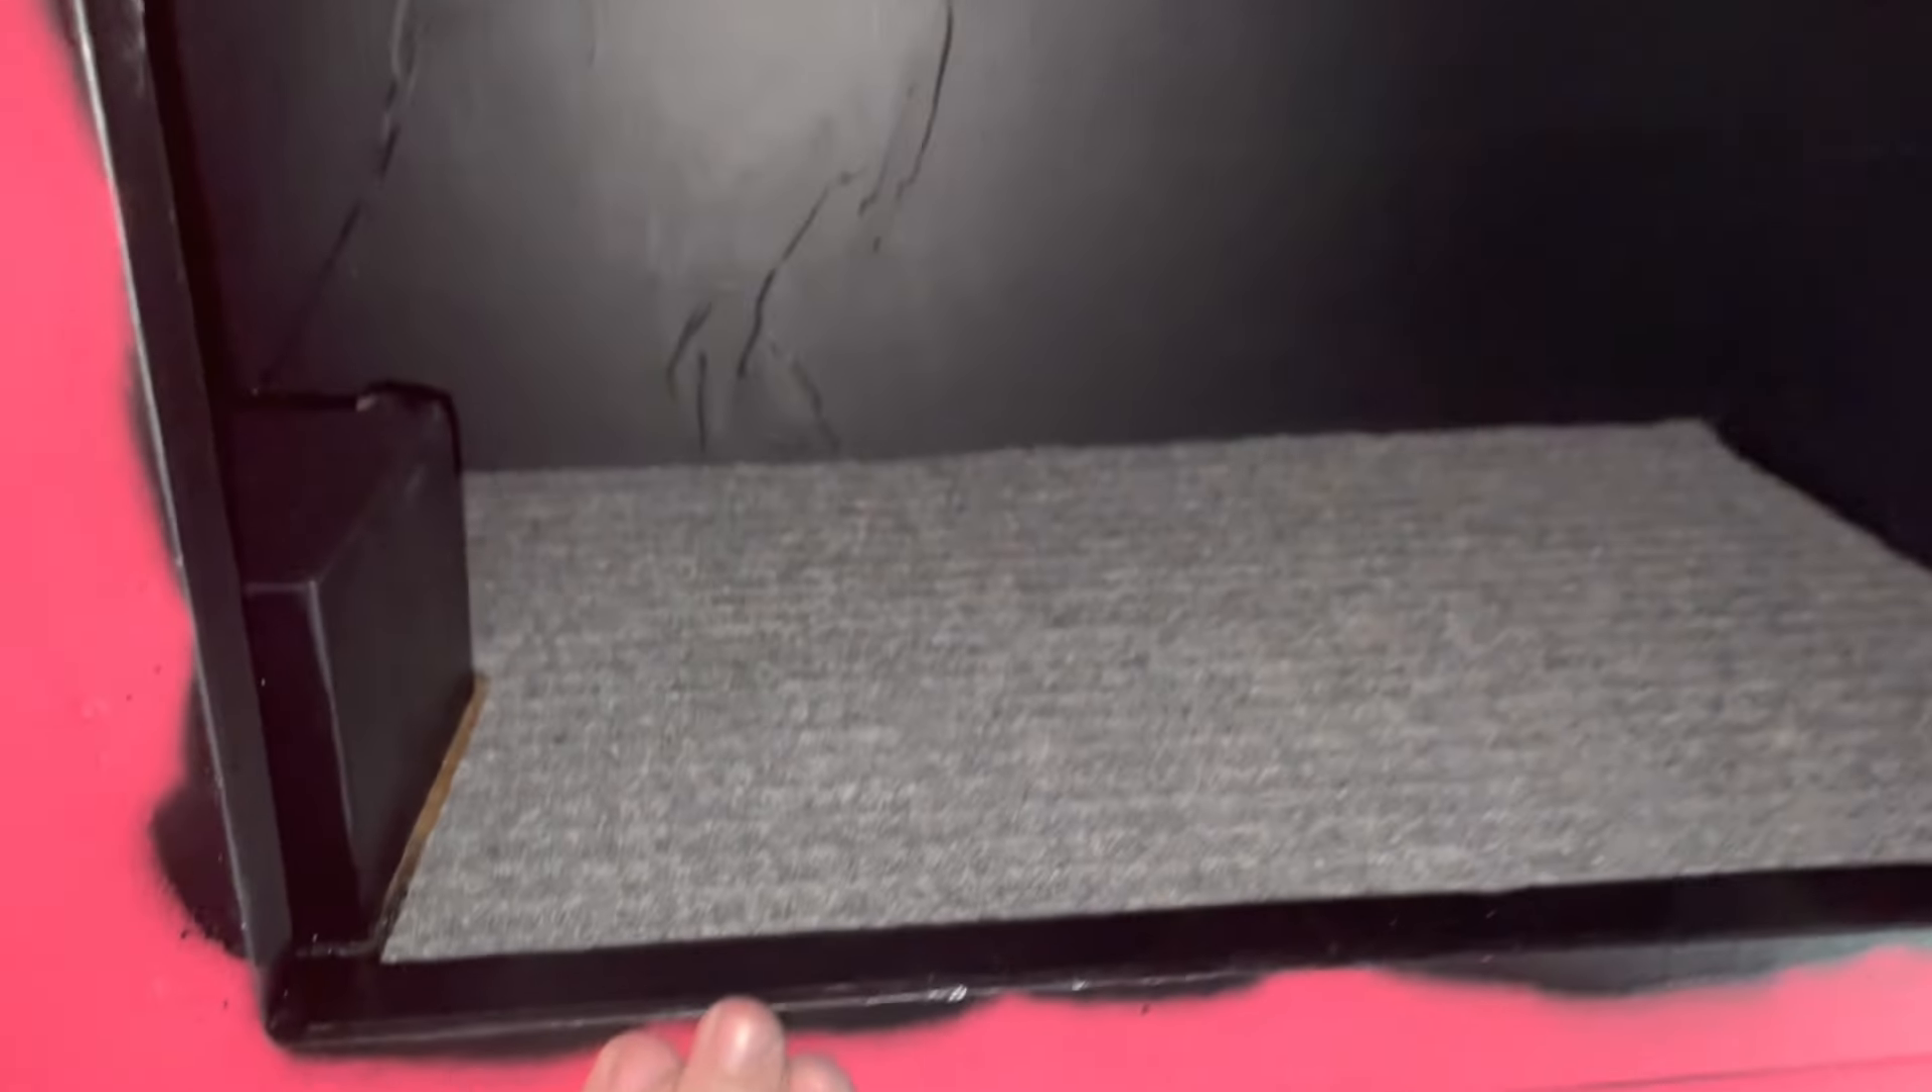There's a little carpet we put in the bottom and I've got rid of the pink off the sides here.